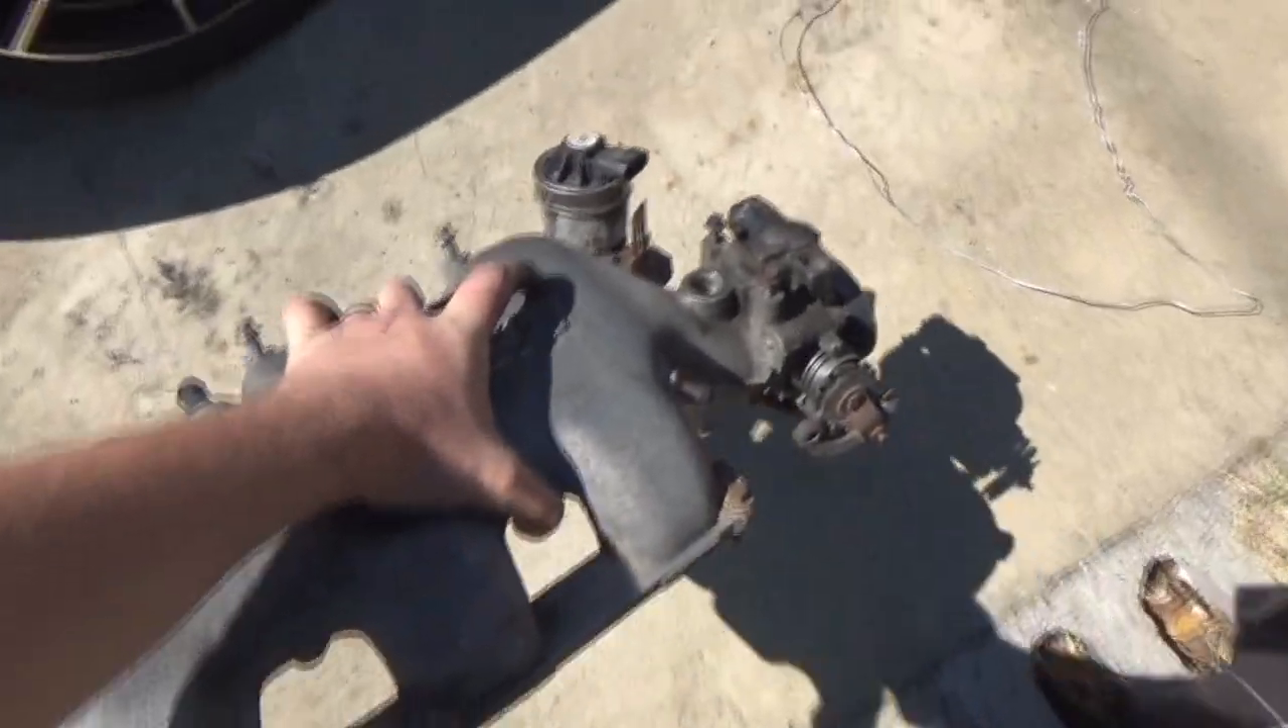So, basically, I removed the entire plenum, and I'll just move it here.